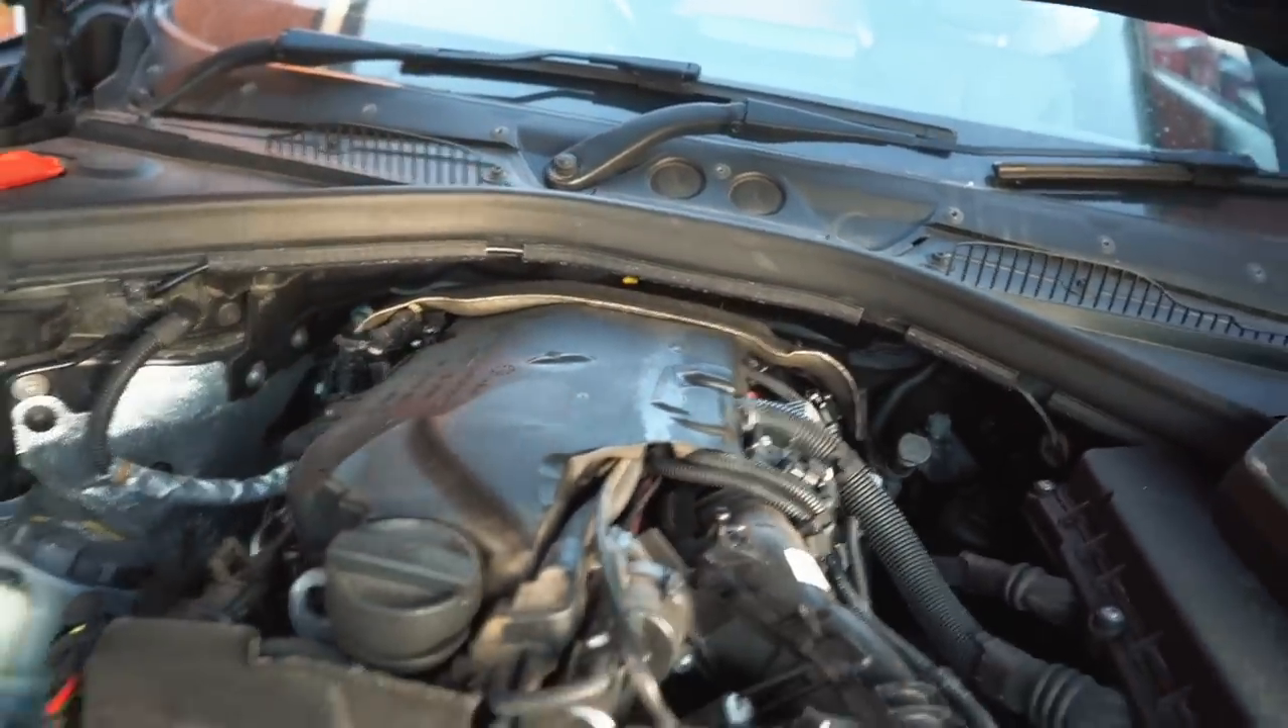And what I've noticed is that if you look at the top, the gap between the engine and the actual body of the car looks really, really close.